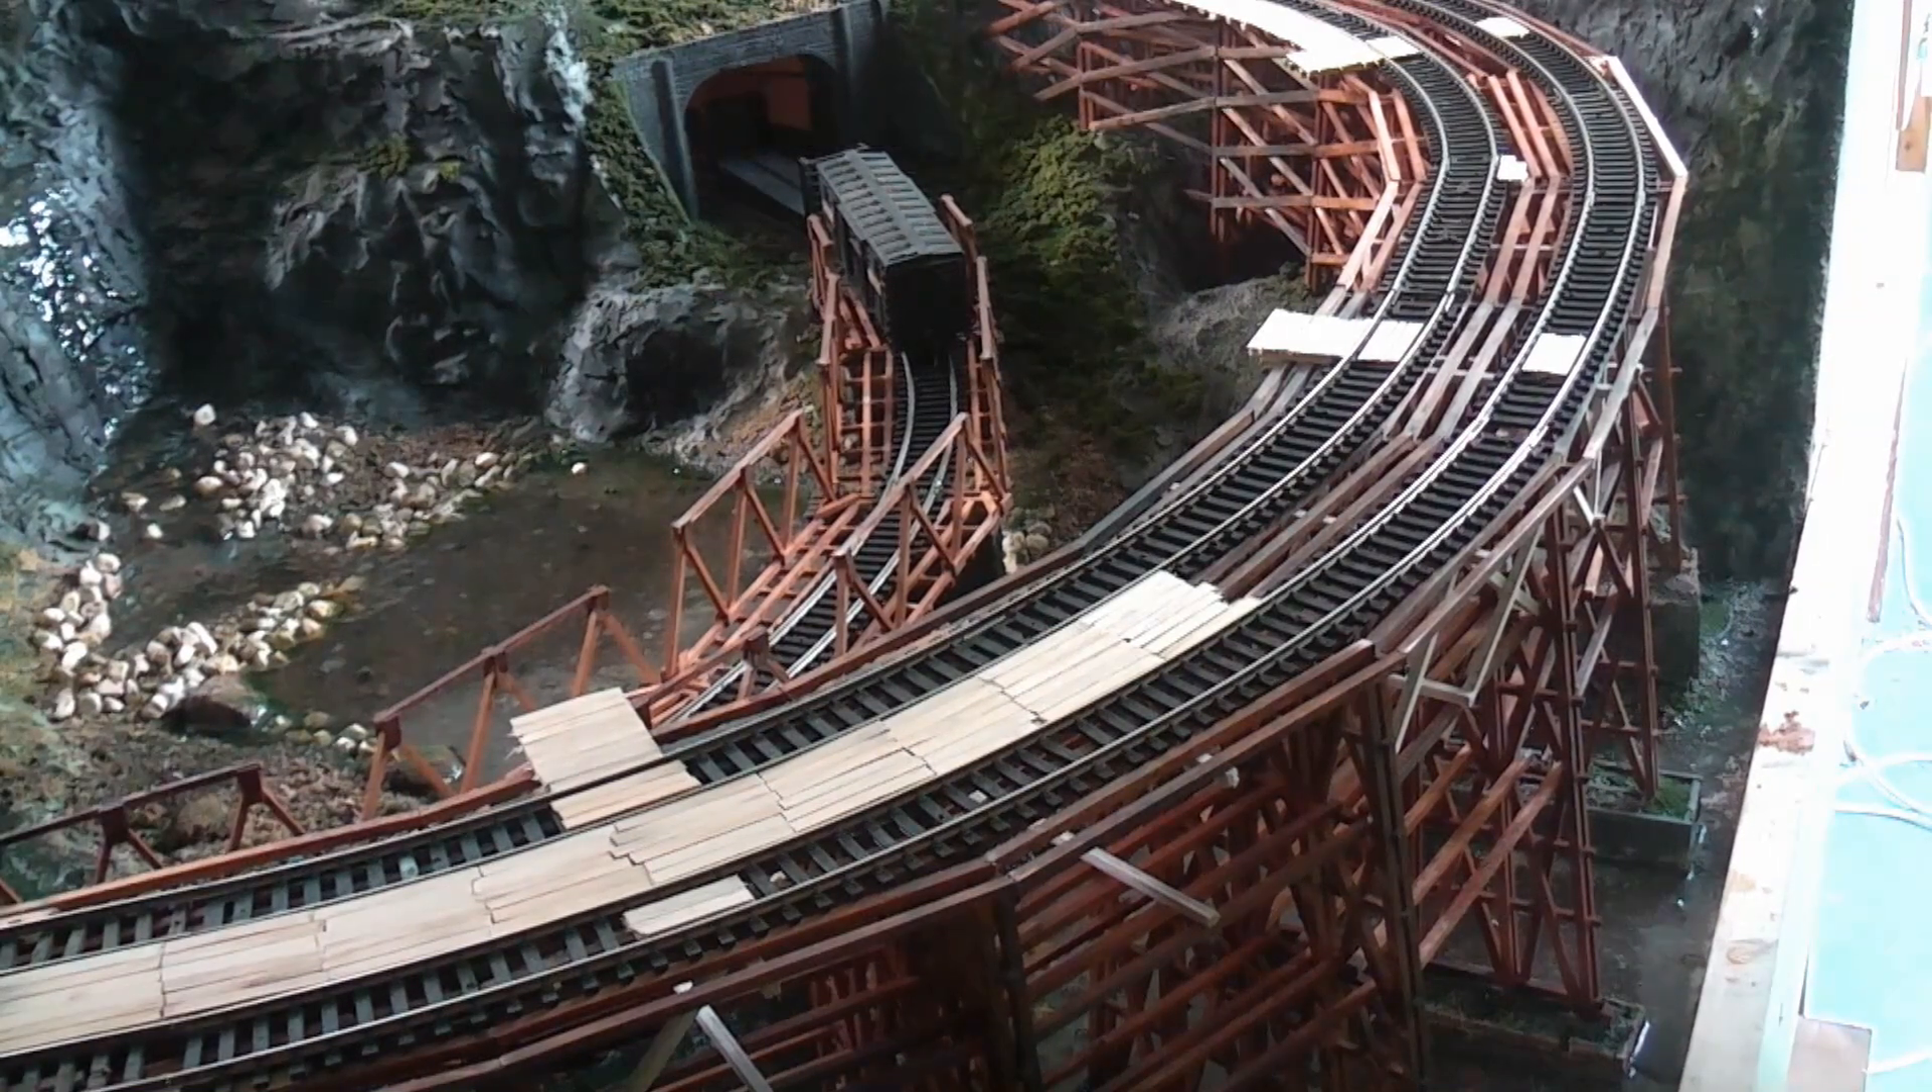The trestle is still progressing, I'm getting all these walkways in with the planks.